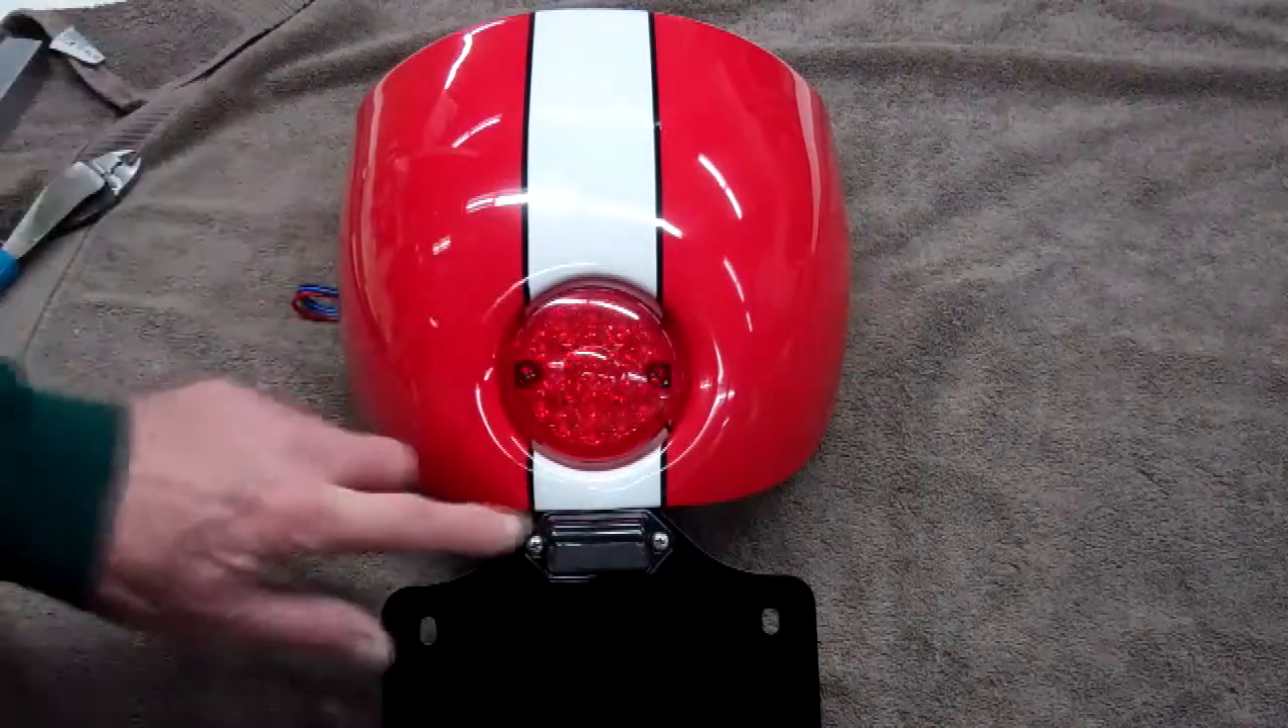Okay, I've mounted everything. I've mounted the tail light, the license plate mount.